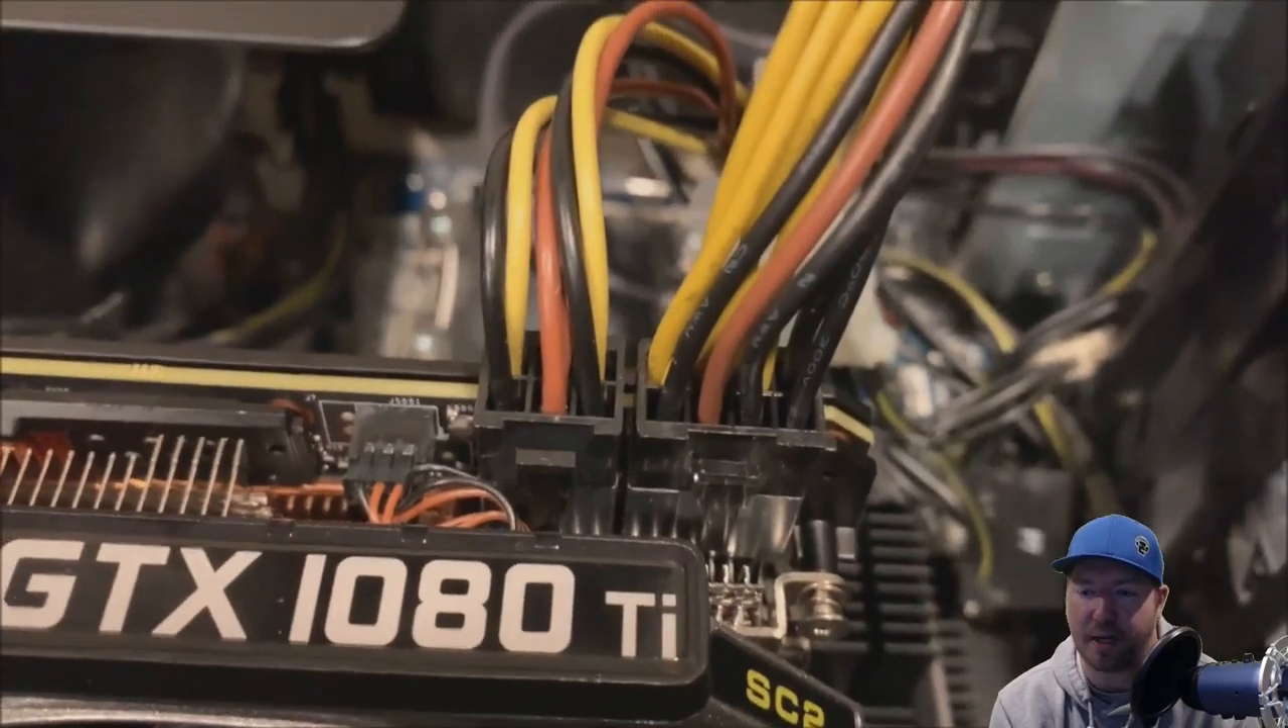So, we've got our 6-pin and then we've got our 8-pin plugged in.